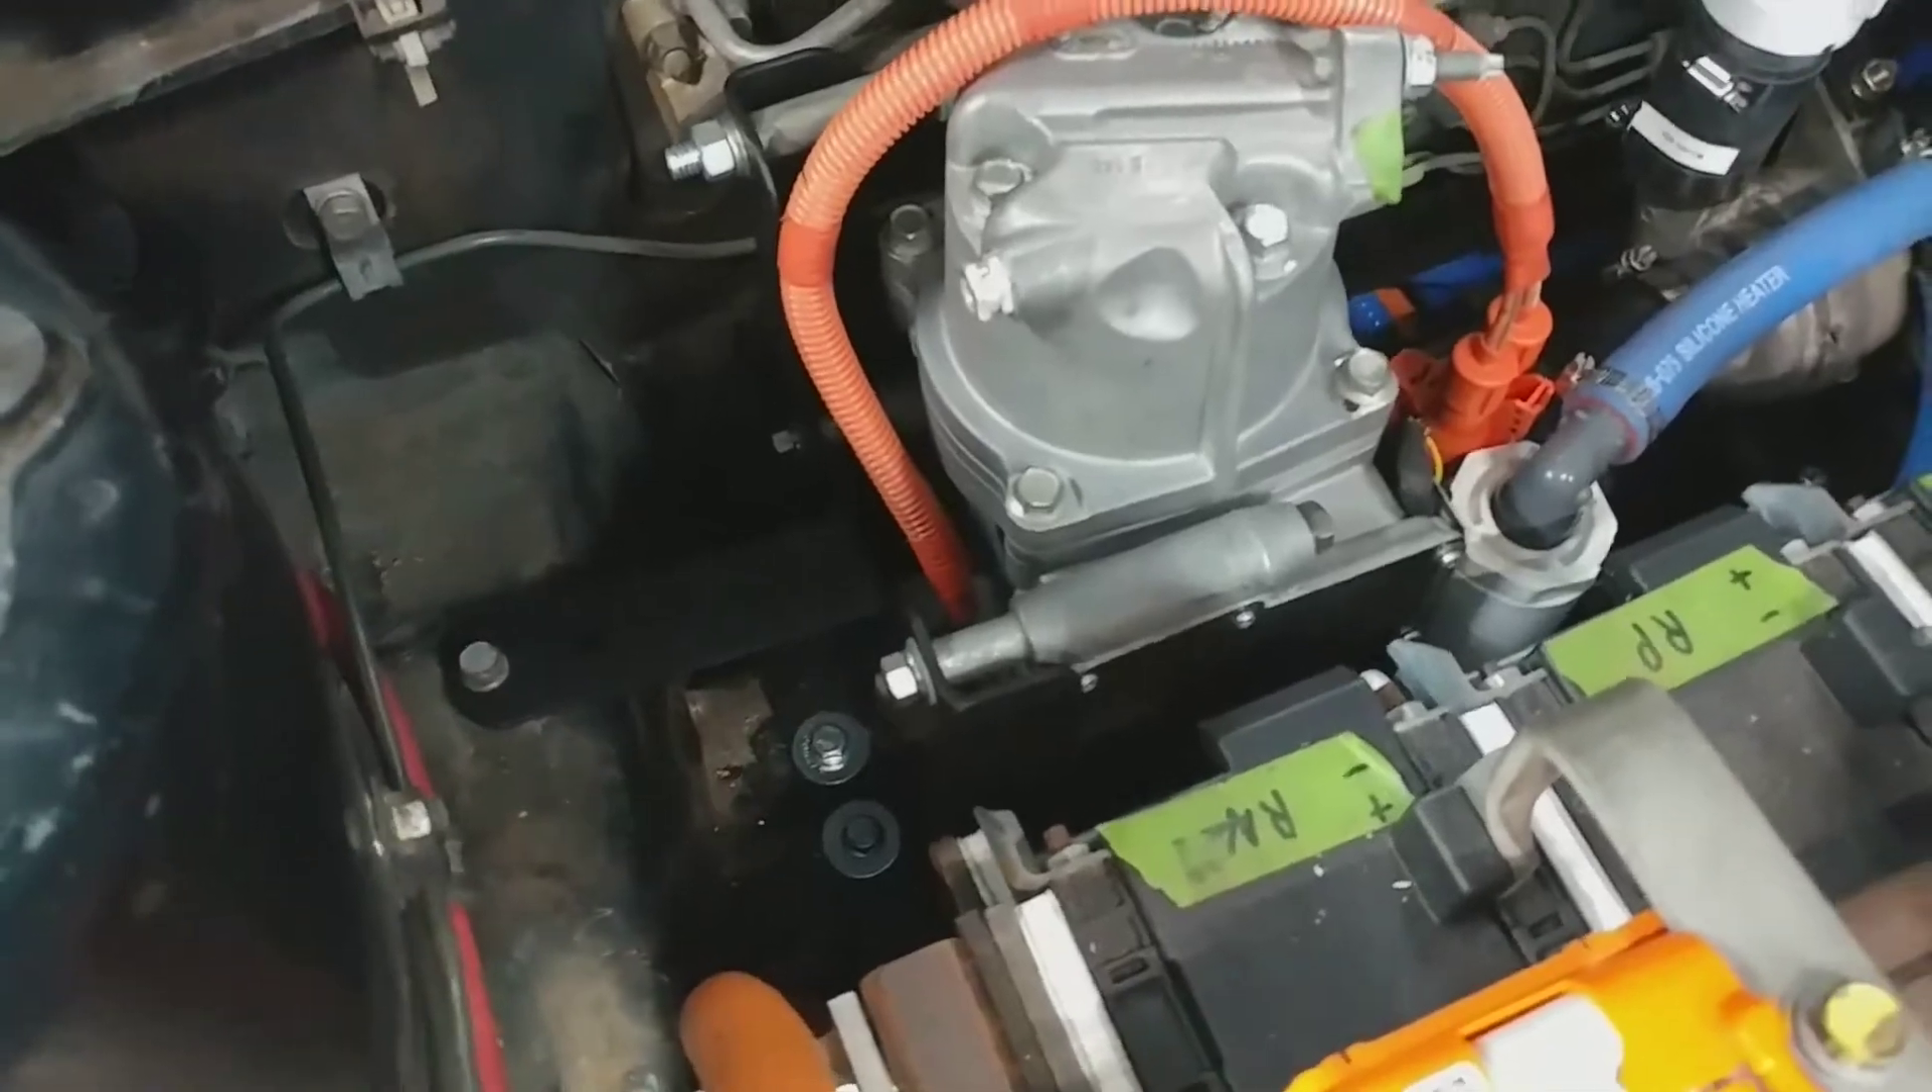Here's the AC compressor bolted in with the finished bracket.